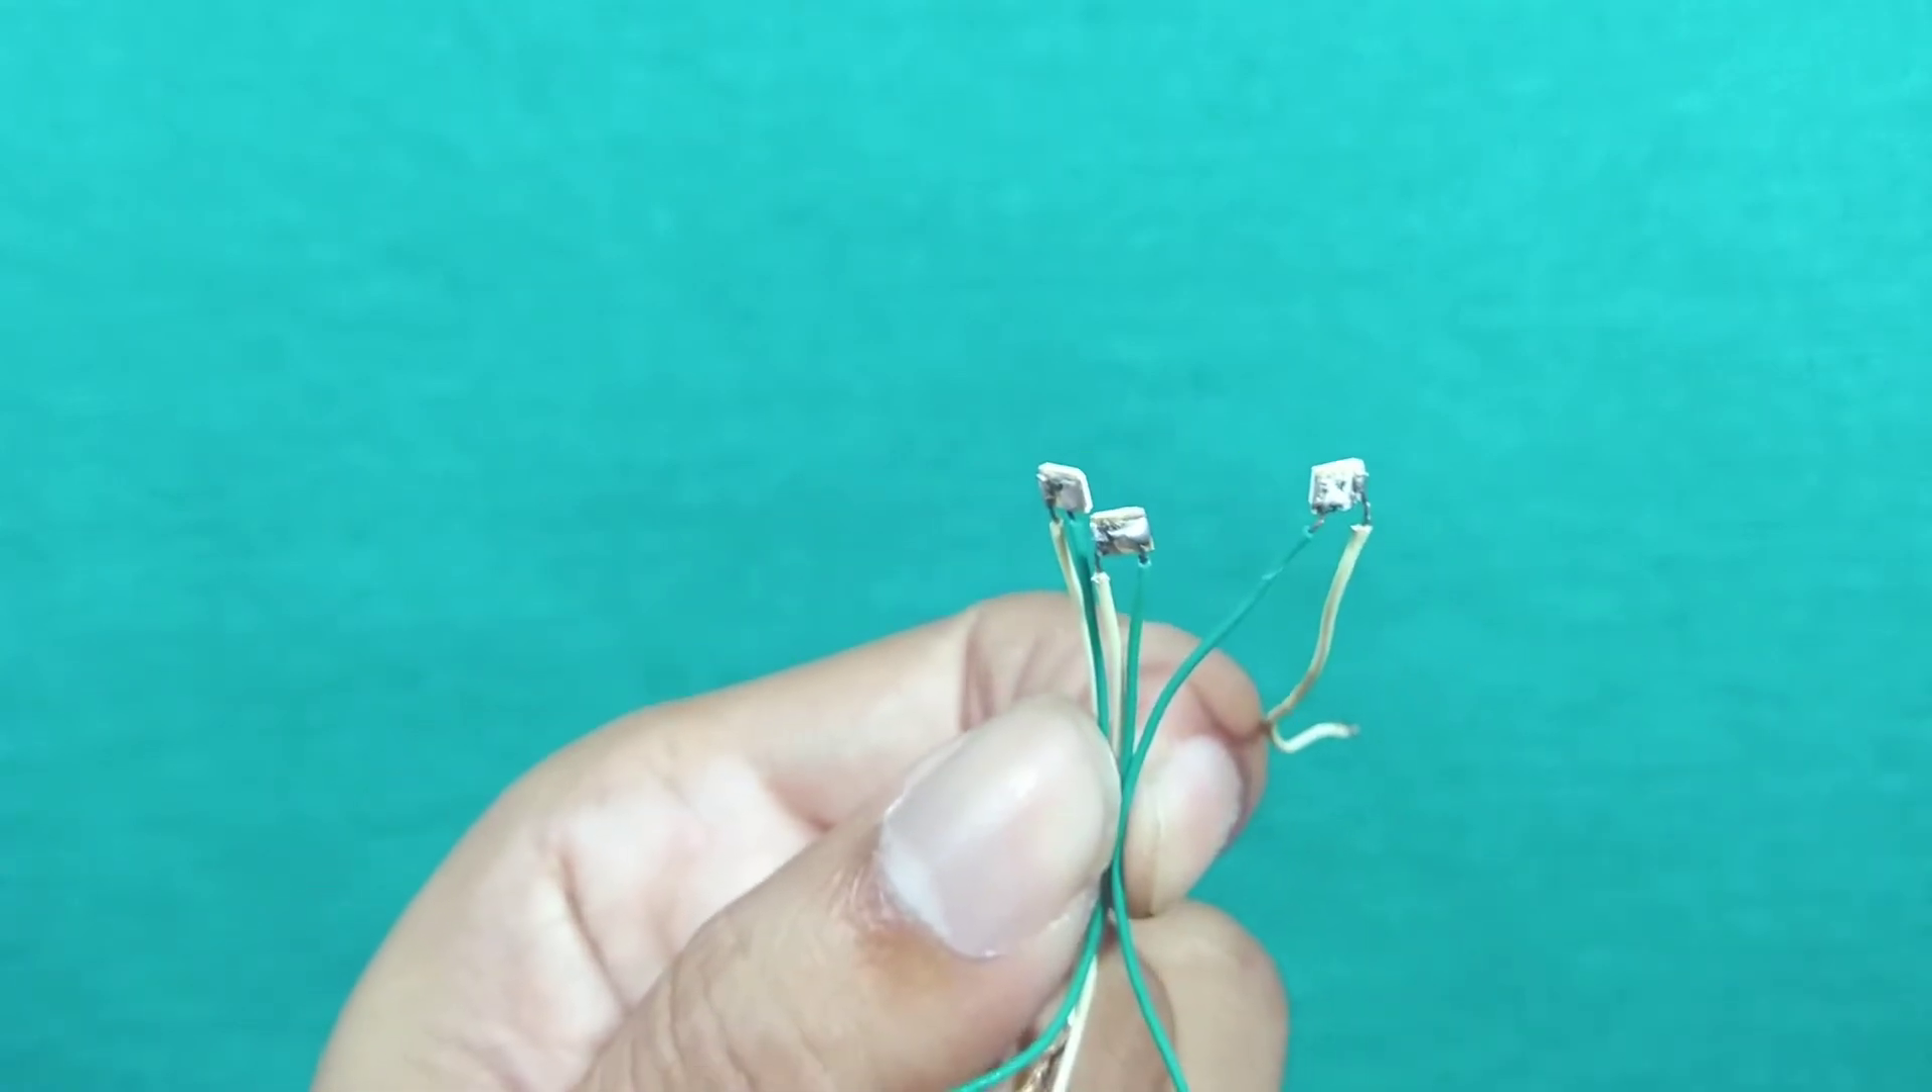तो इस तरह से हमने यह 3 LED जो है उसको wire connection दे दिया है।